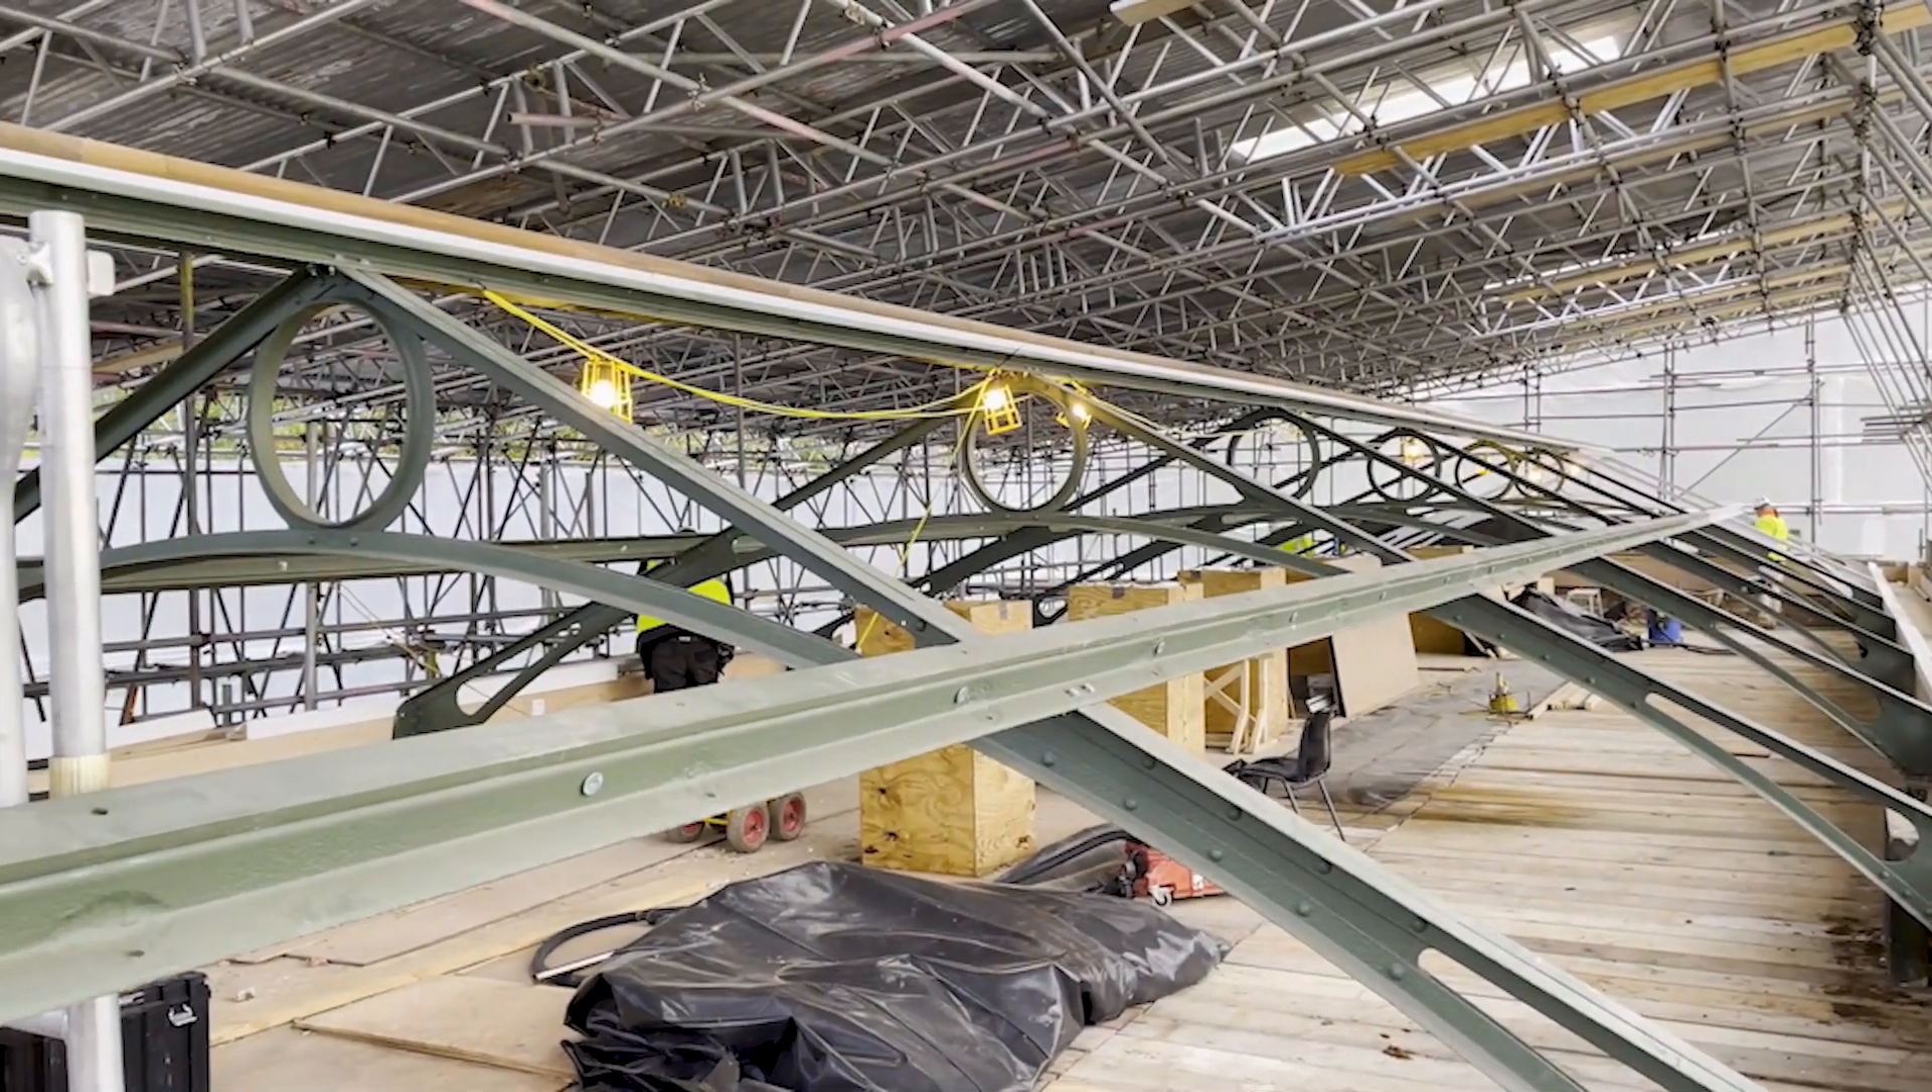So obviously the trusses are now back in position.